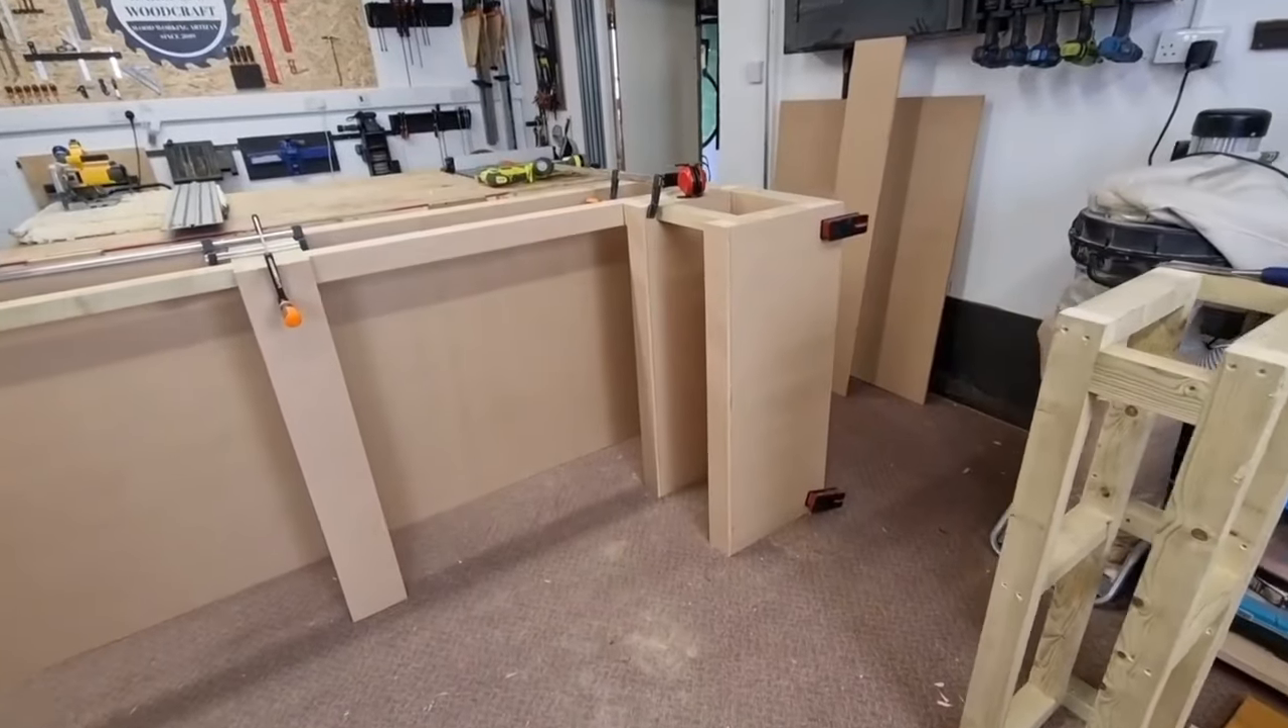As you can see we've almost finished adding all the MDF we're just doing some trim pieces now to hide any parts of the framework.